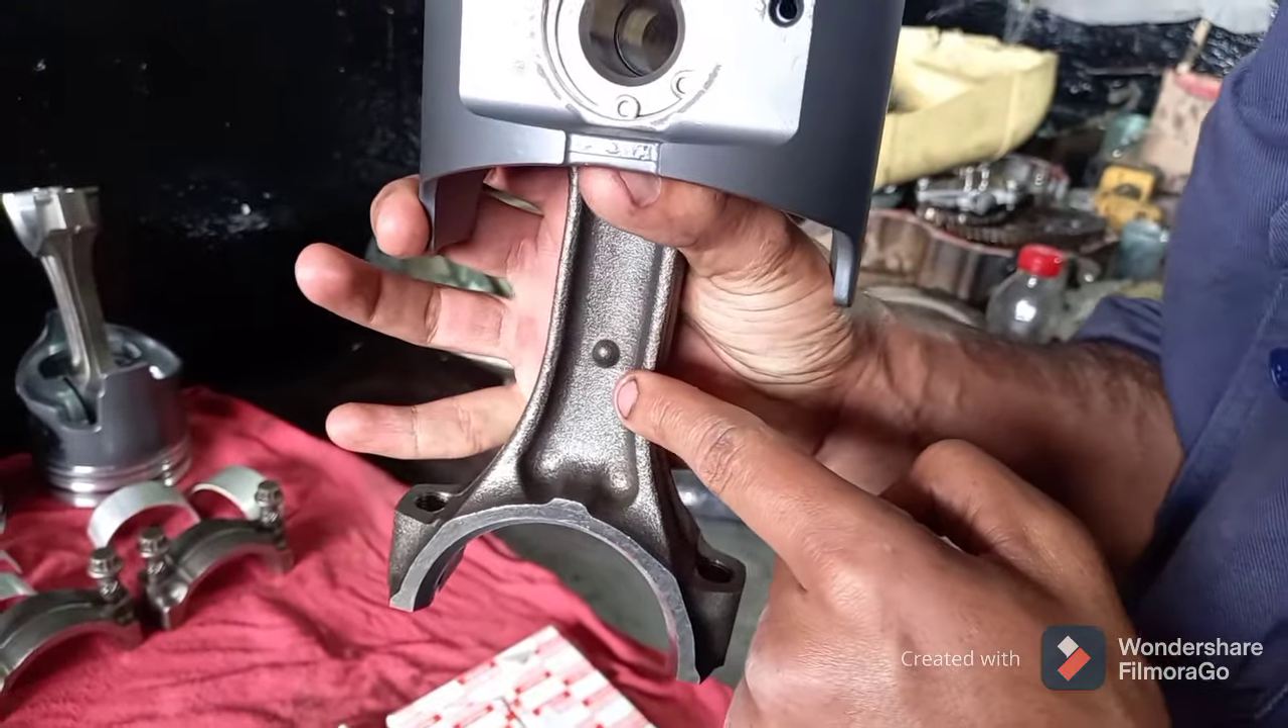Los pistones aquí ya están Armados en las bielas.